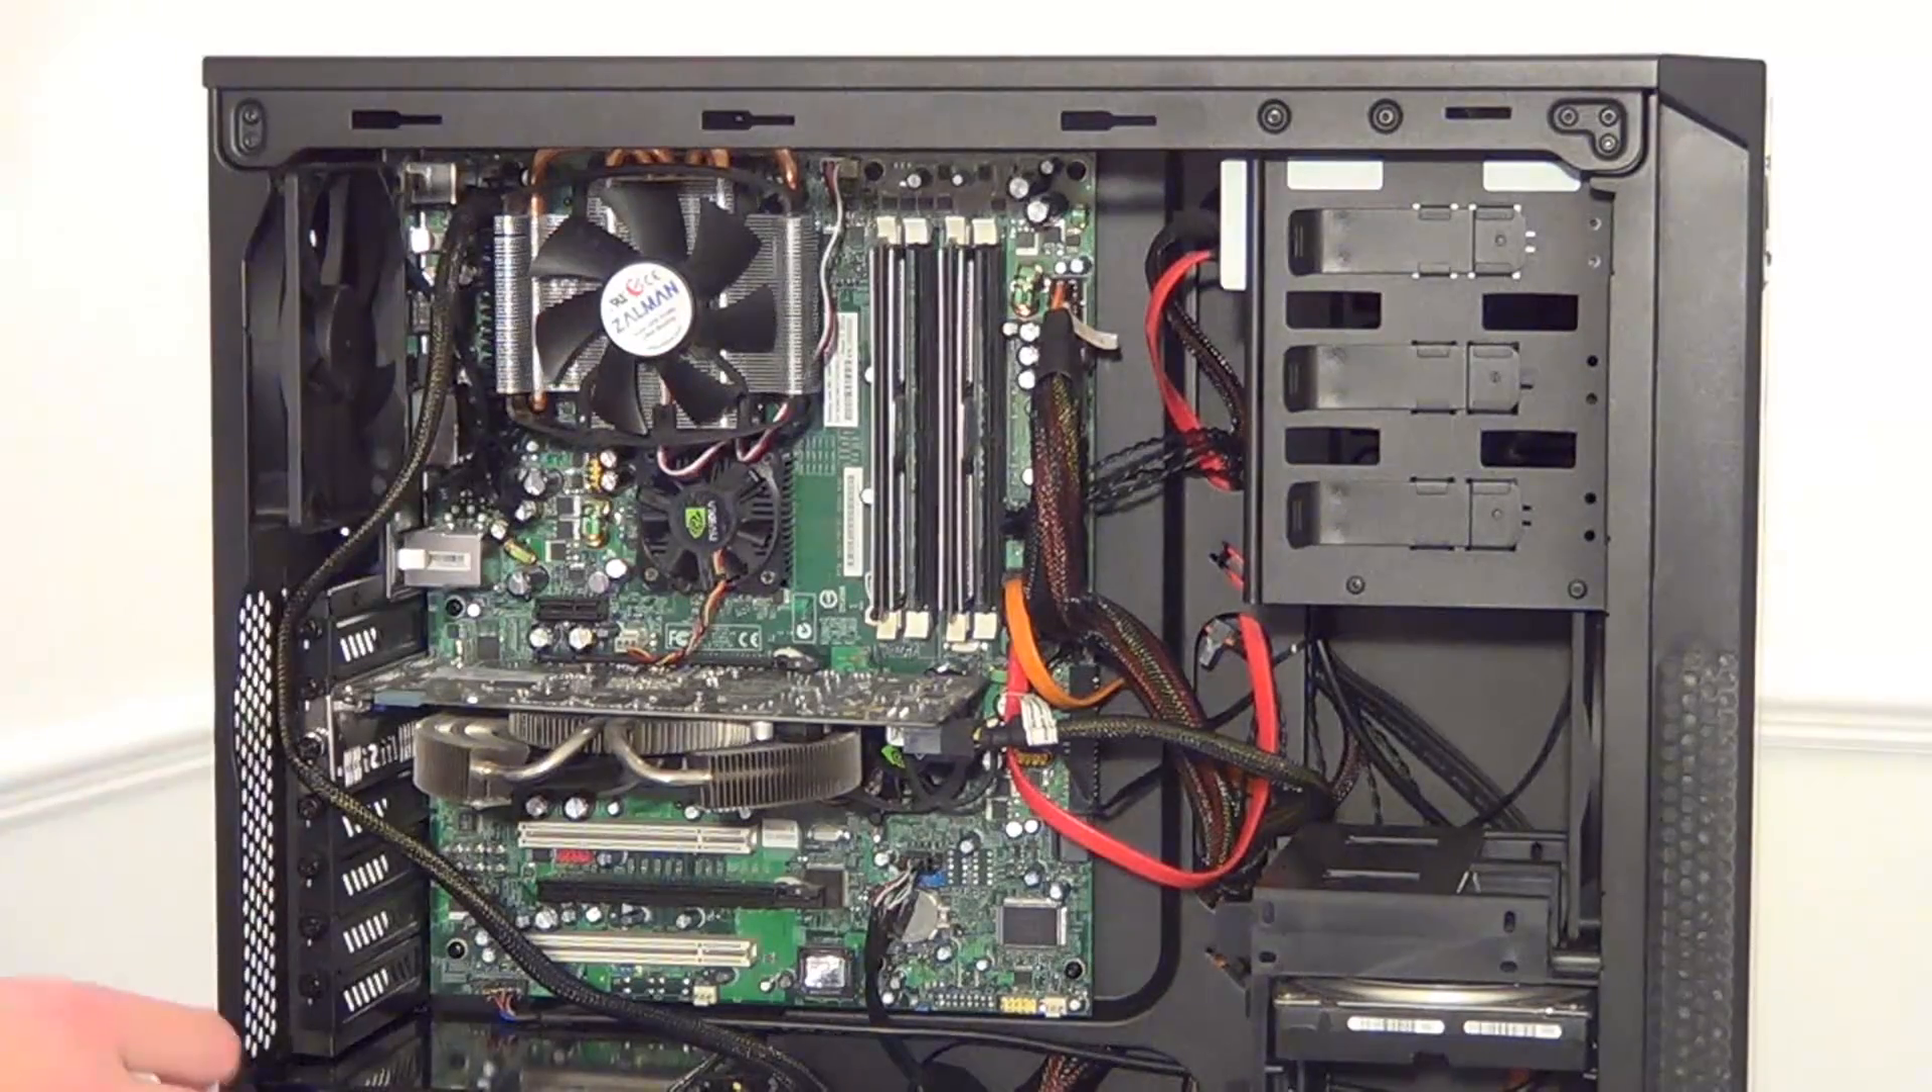So that's the processor's heat sink and fan all cleaned up and installed and ready to use.